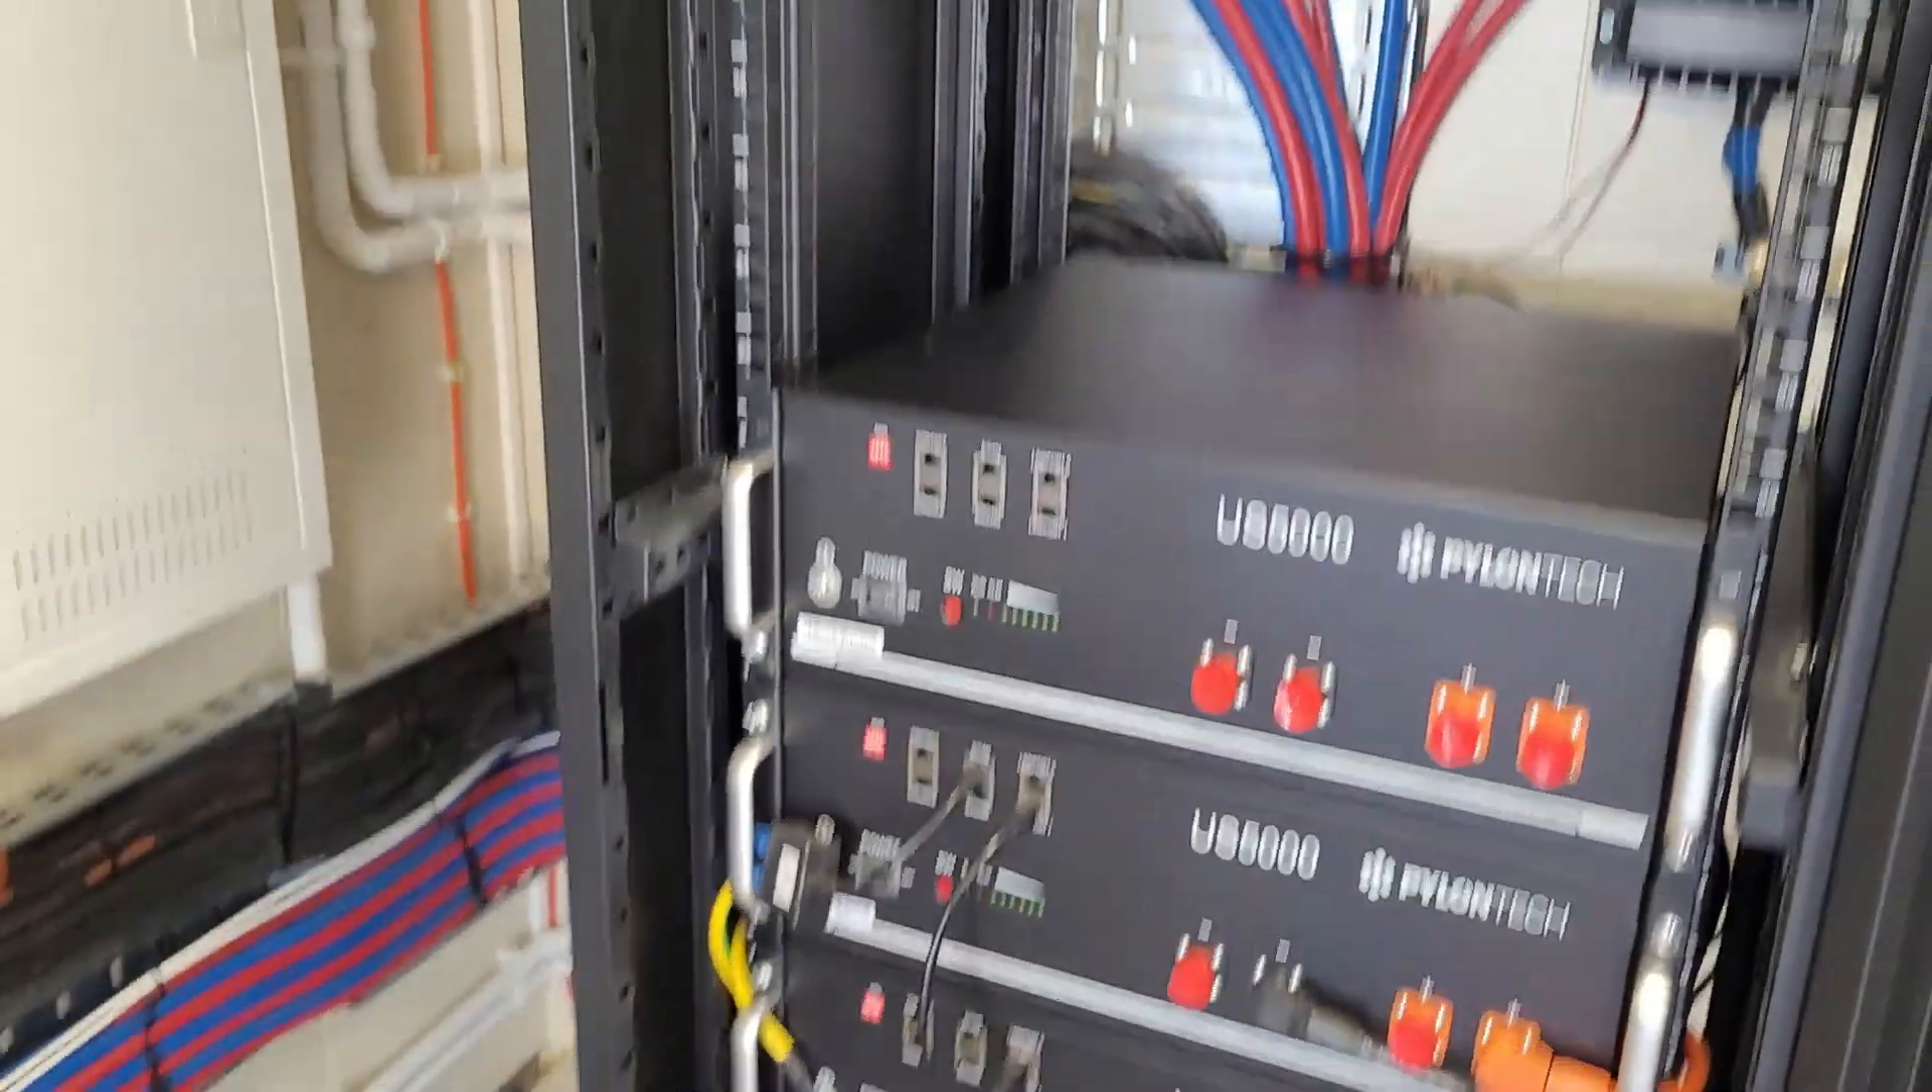Kolejna bateria jest dopiero dołożona bez okablowania jeszcze dopiero będzie to wszystko podpinane.